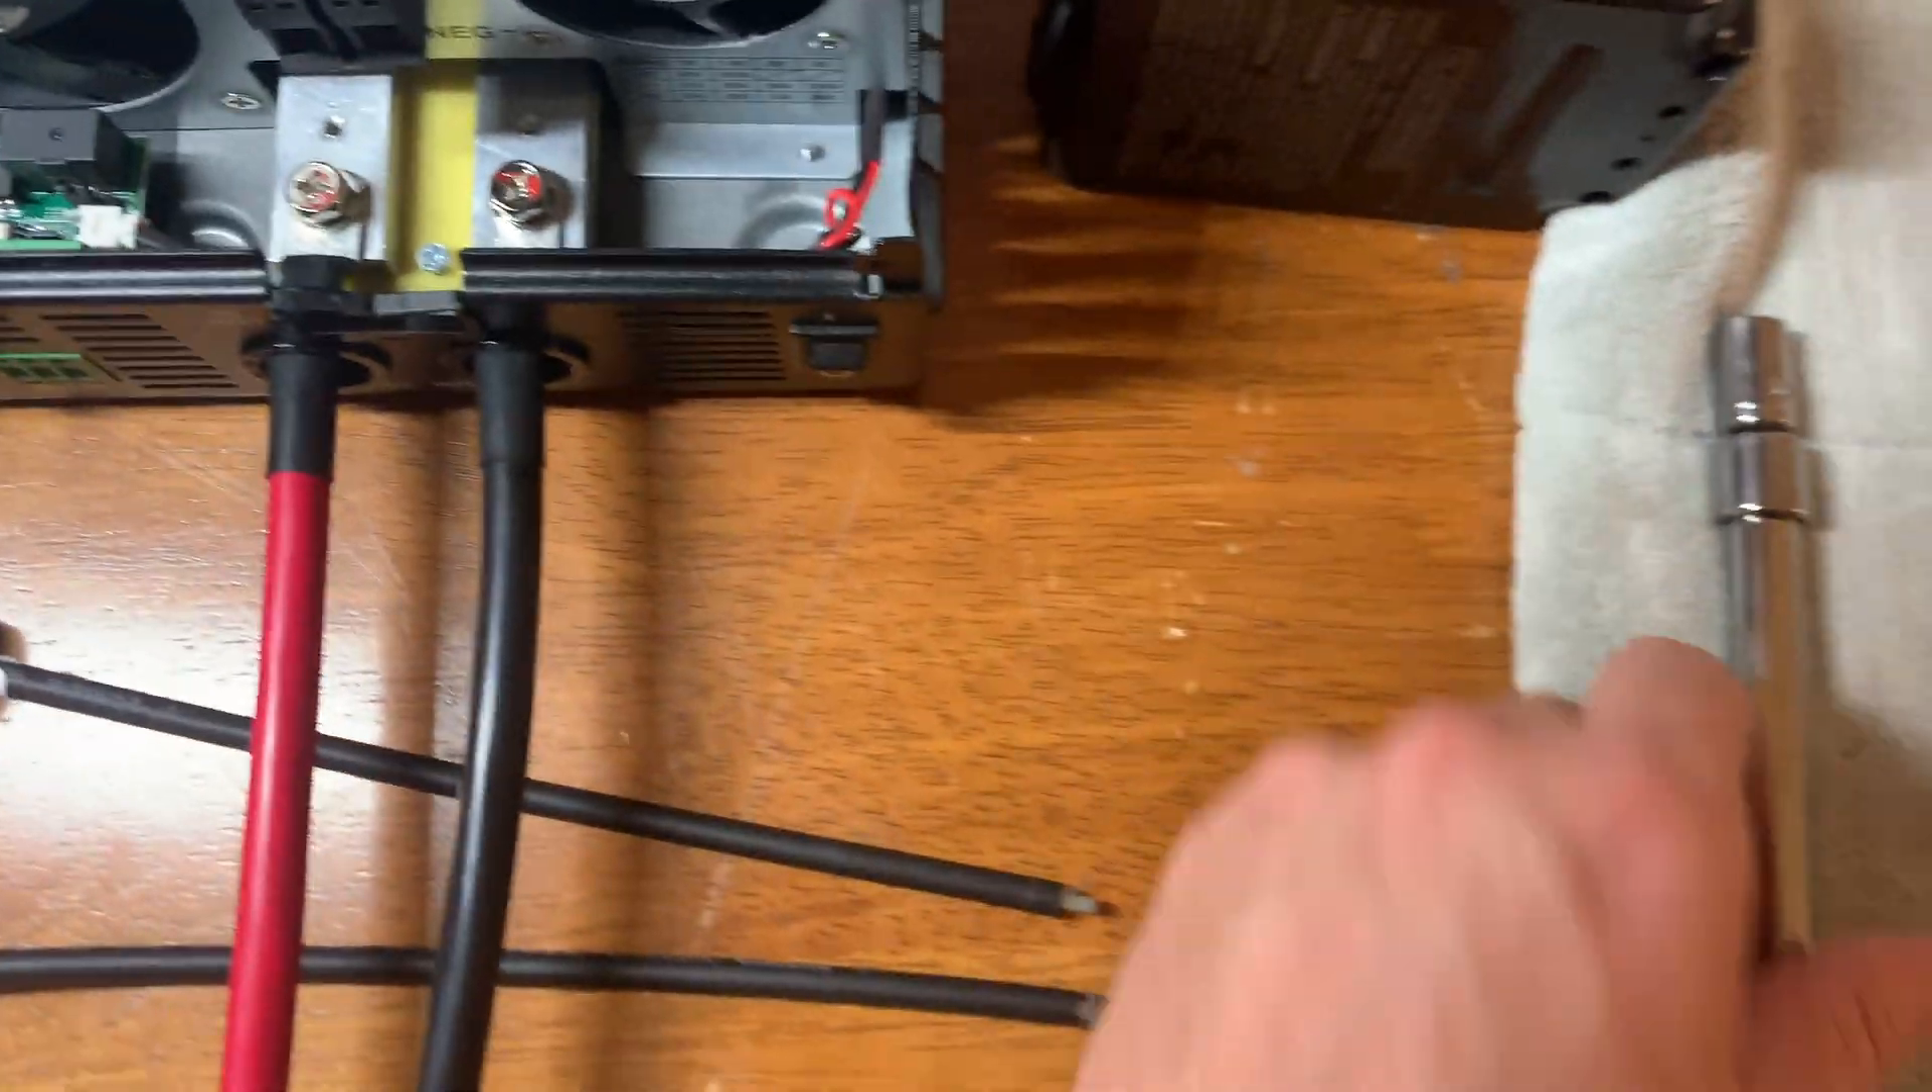Okay, I've got the battery terminal cables connected.